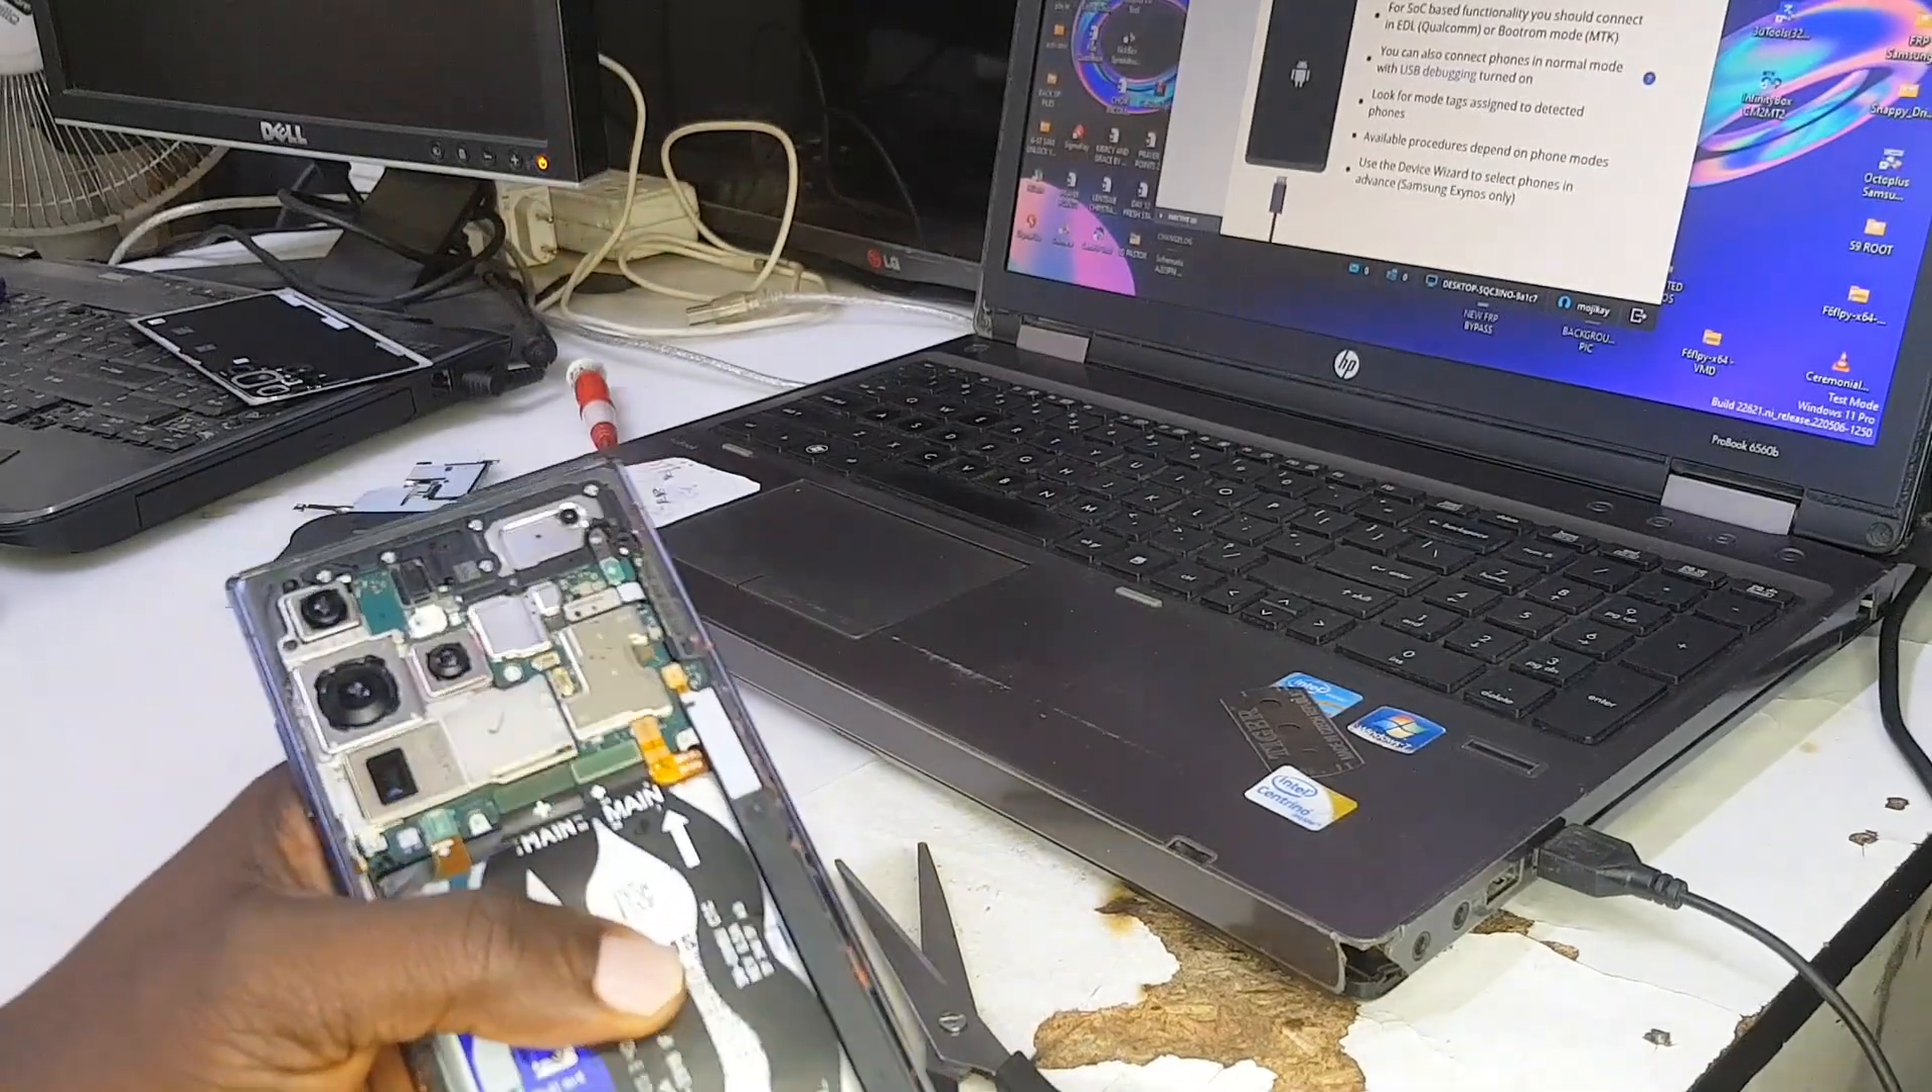So right now as you can see i'm done removing the back cover and the next thing now is for me to show you where the test points are.